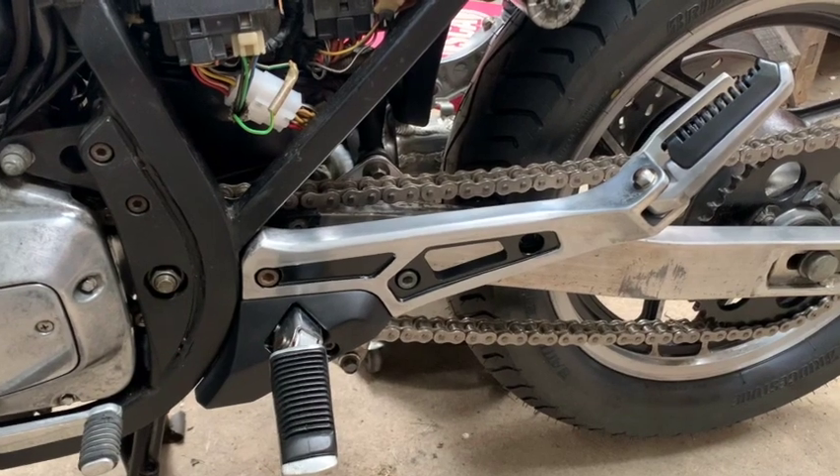So I've finished the rear foot peg assembly, which, uh, turned out quite nicely.